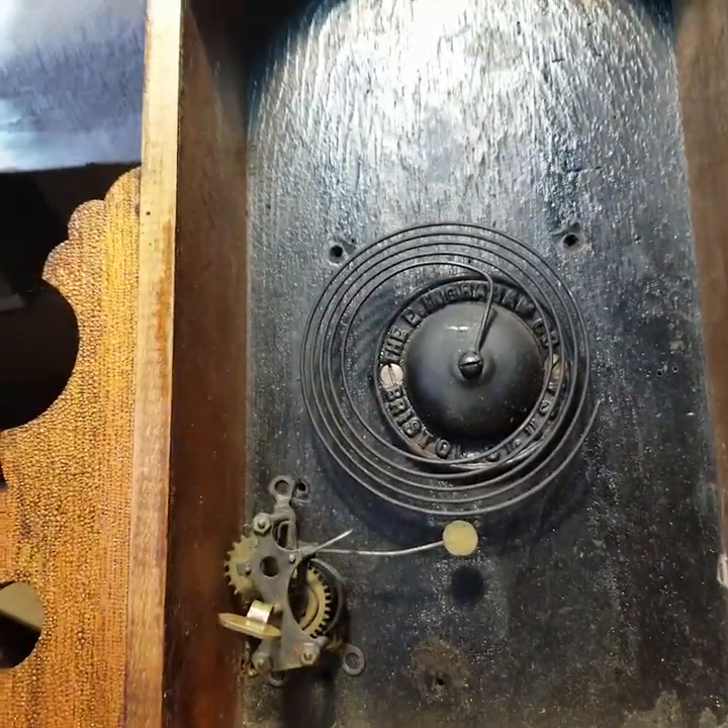The bell fits in here um in the center of the clock and i'll show you the movement in a minute.